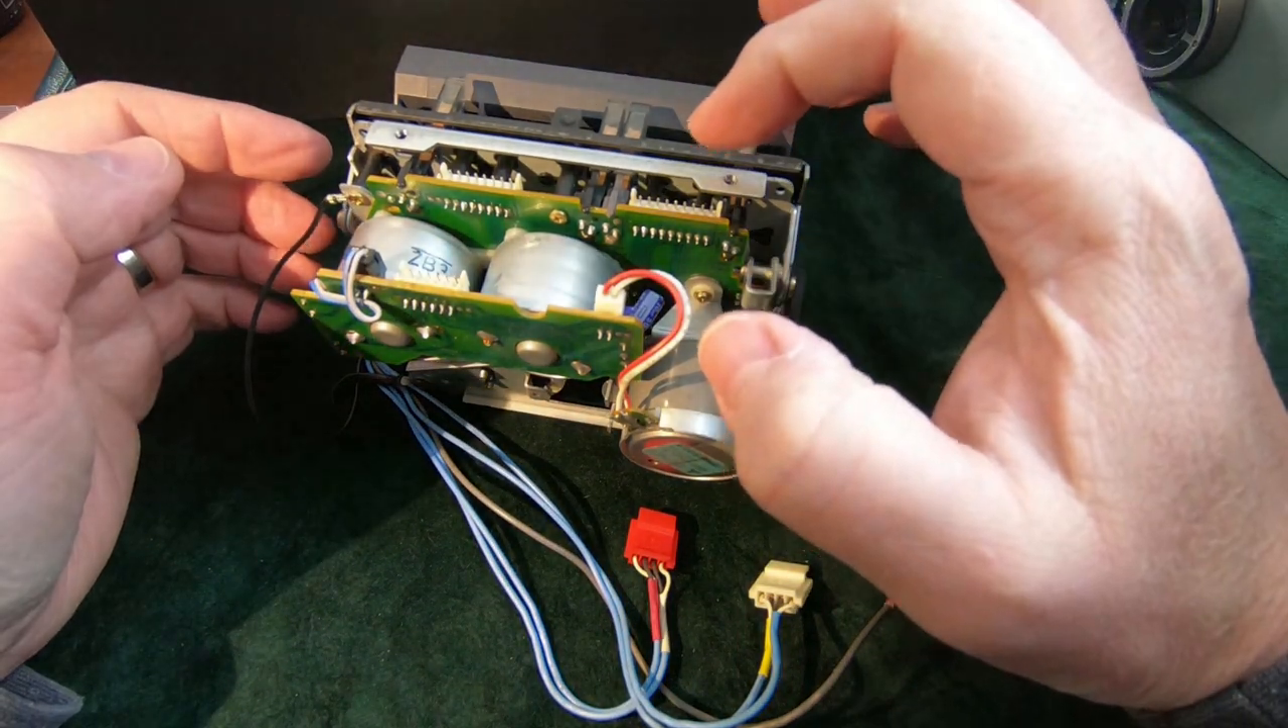So here's the mechanism out of the machine.